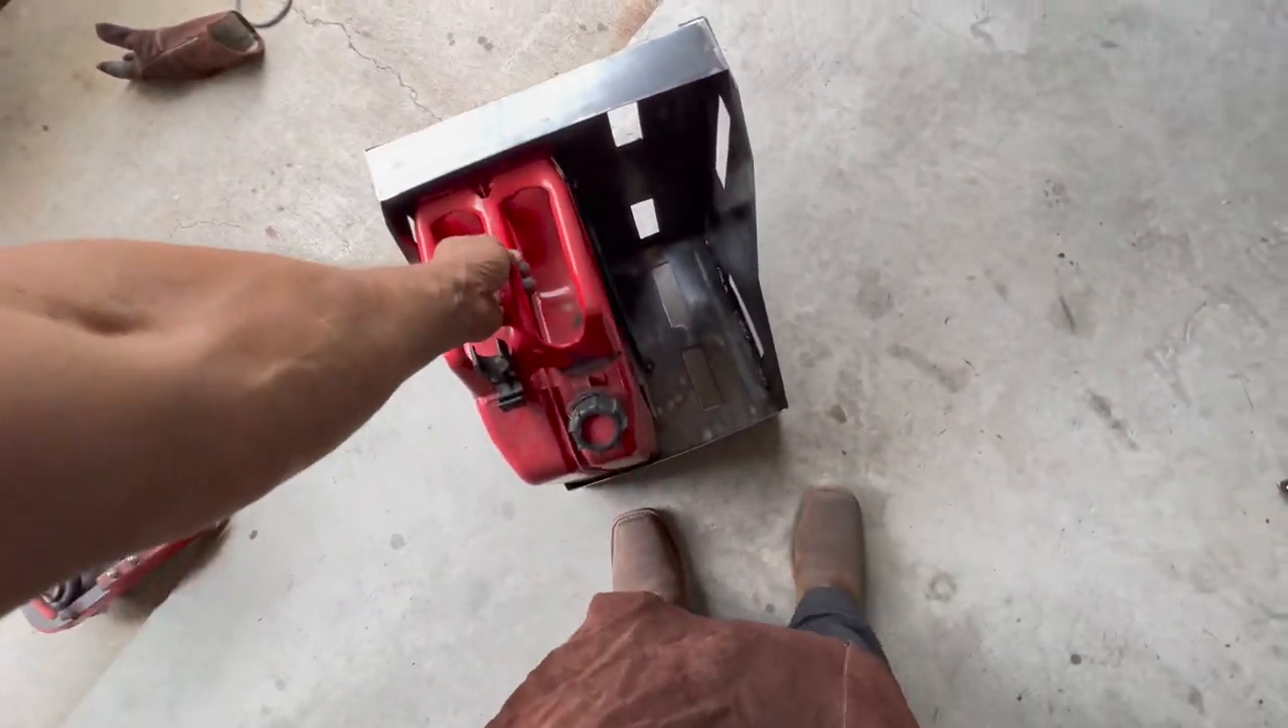Fuel containers fit in there nicely so lots of room.